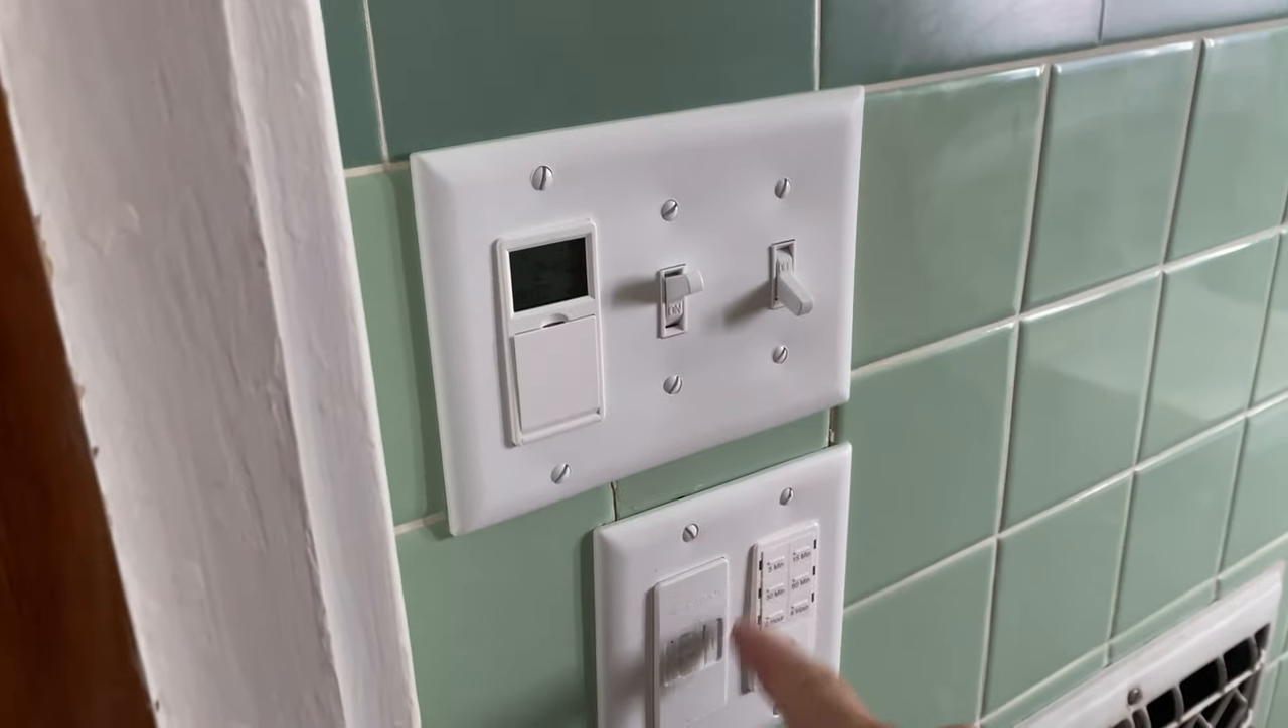And with just a quick installation of it, we now have a timer switch here on the vent.